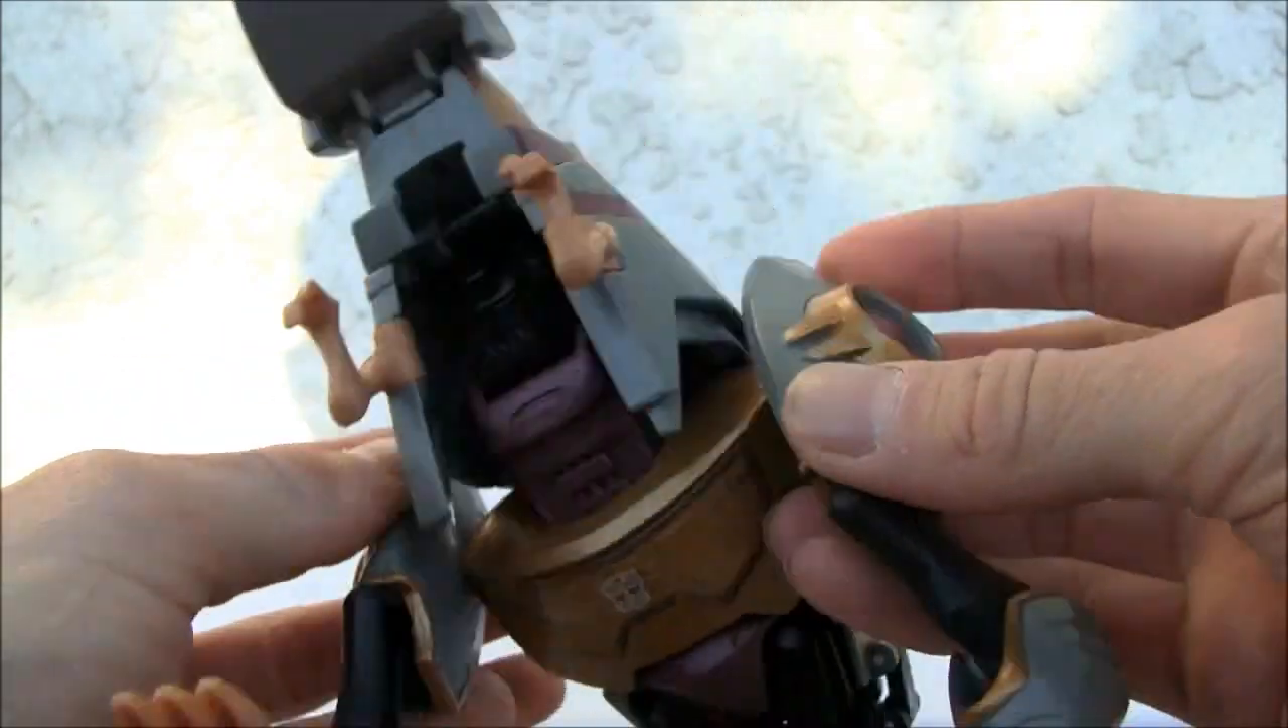The huge gap in his chest. Gap over here.